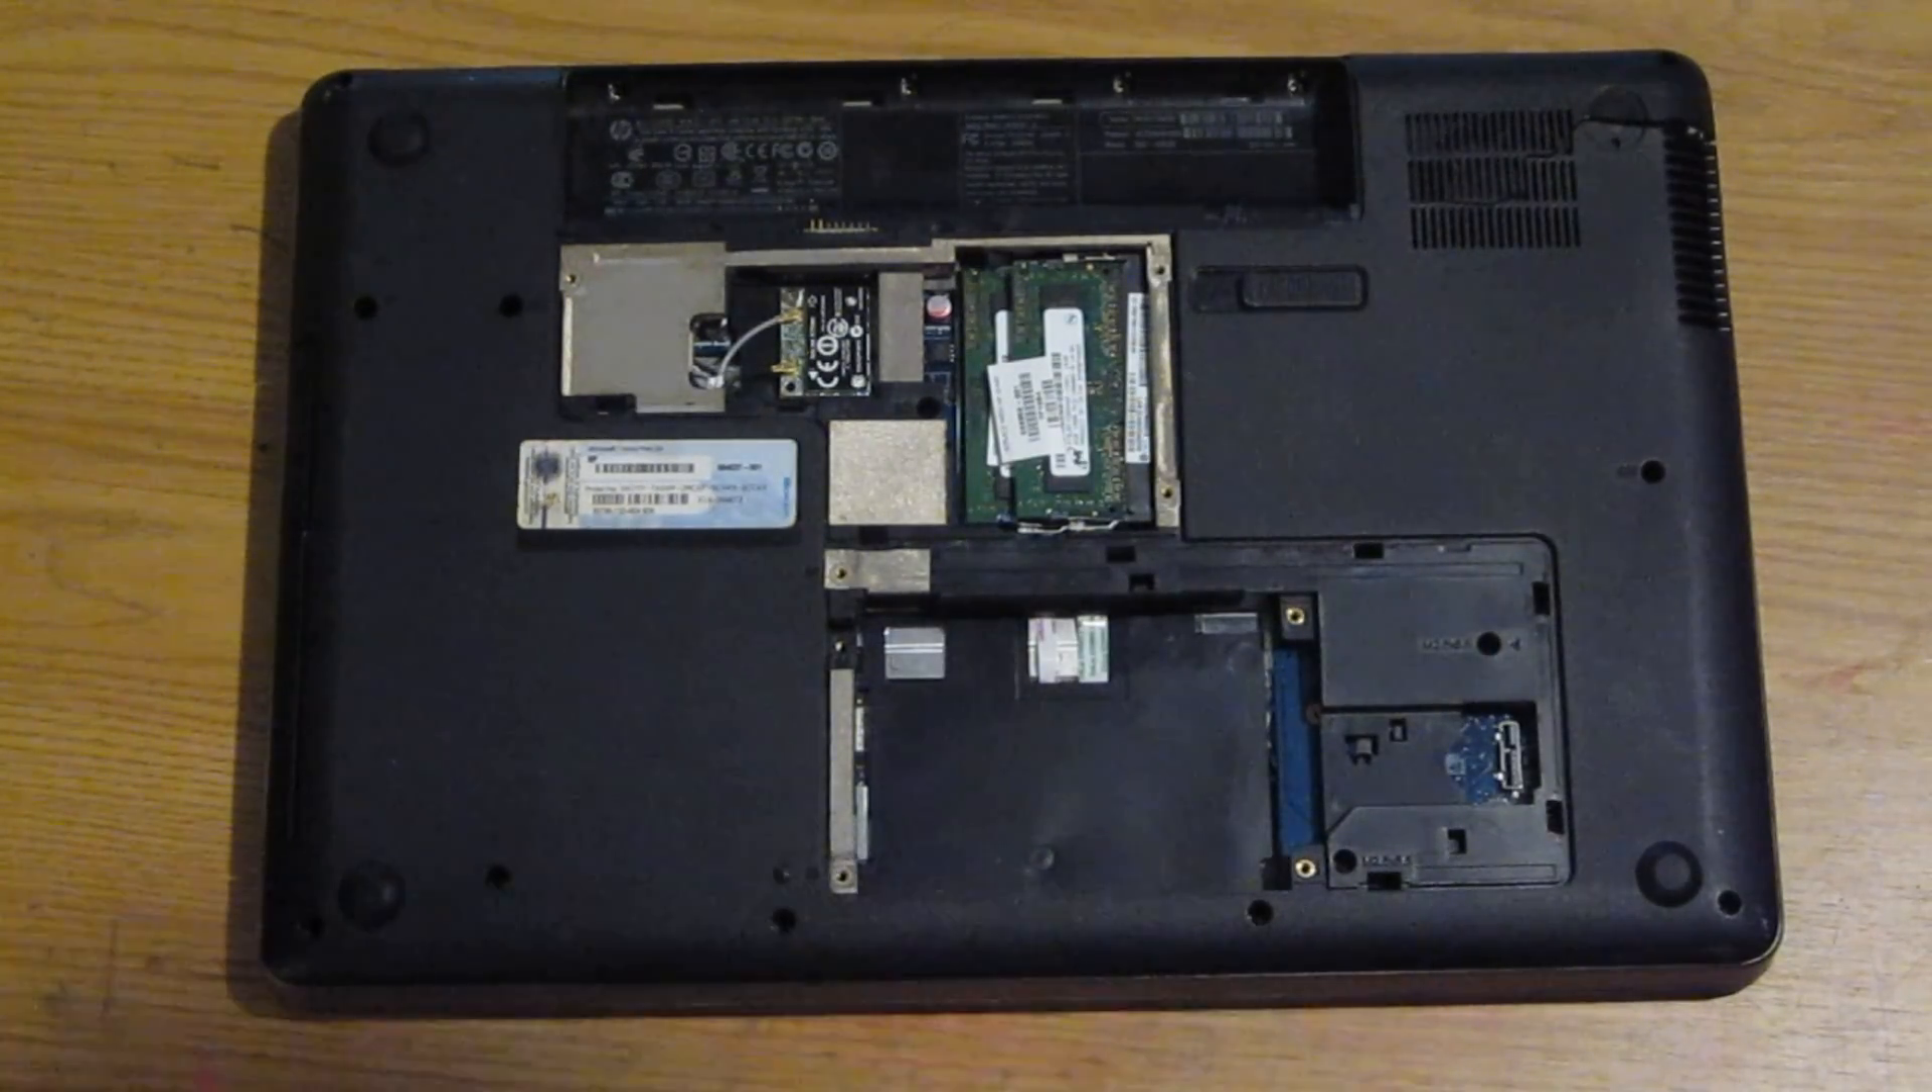I've already taken all the screws out, taken the back plates out, removed the hard drive.